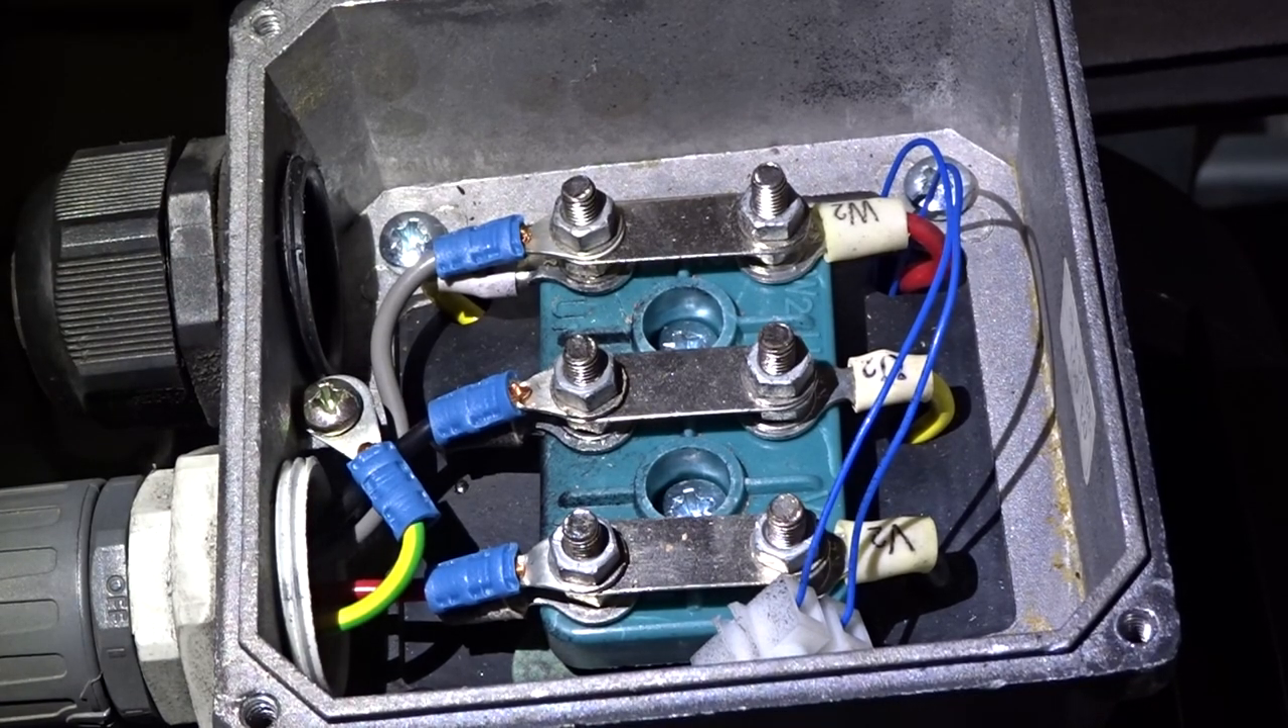The top of the cover has now been removed from the wiring harness up at the motor.